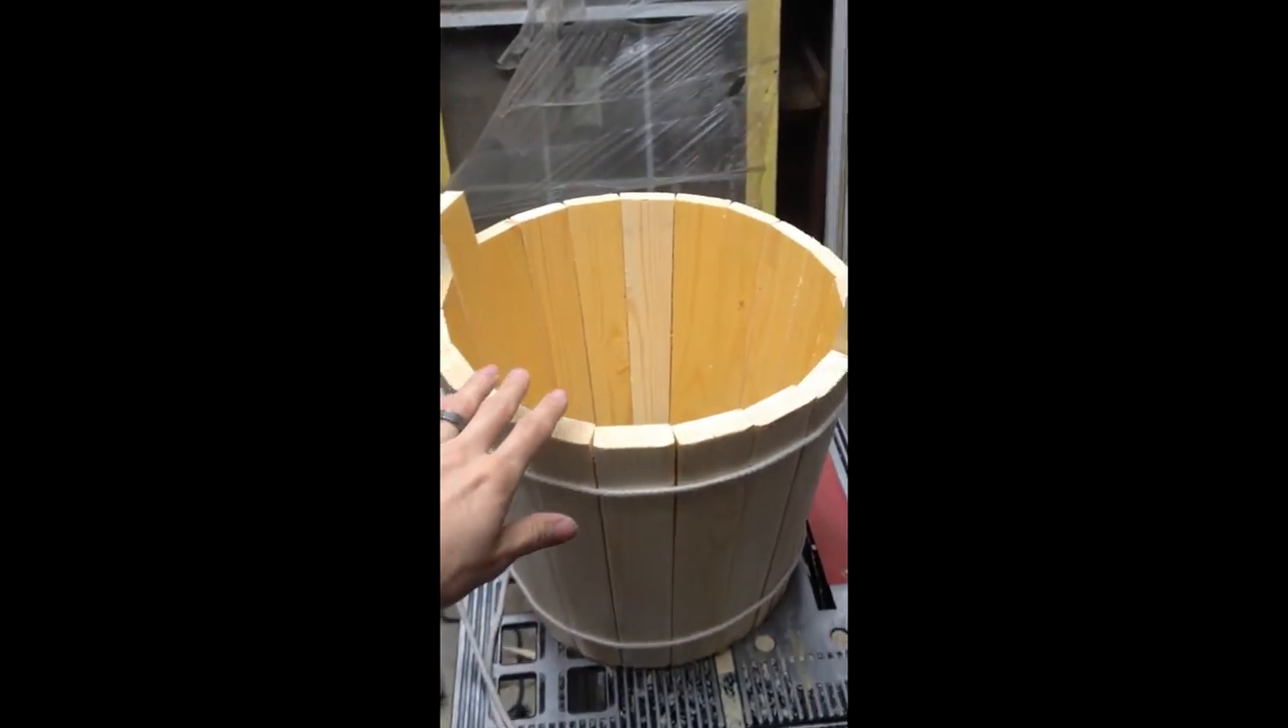Alrighty, so here is the main structure of the bucket put together.